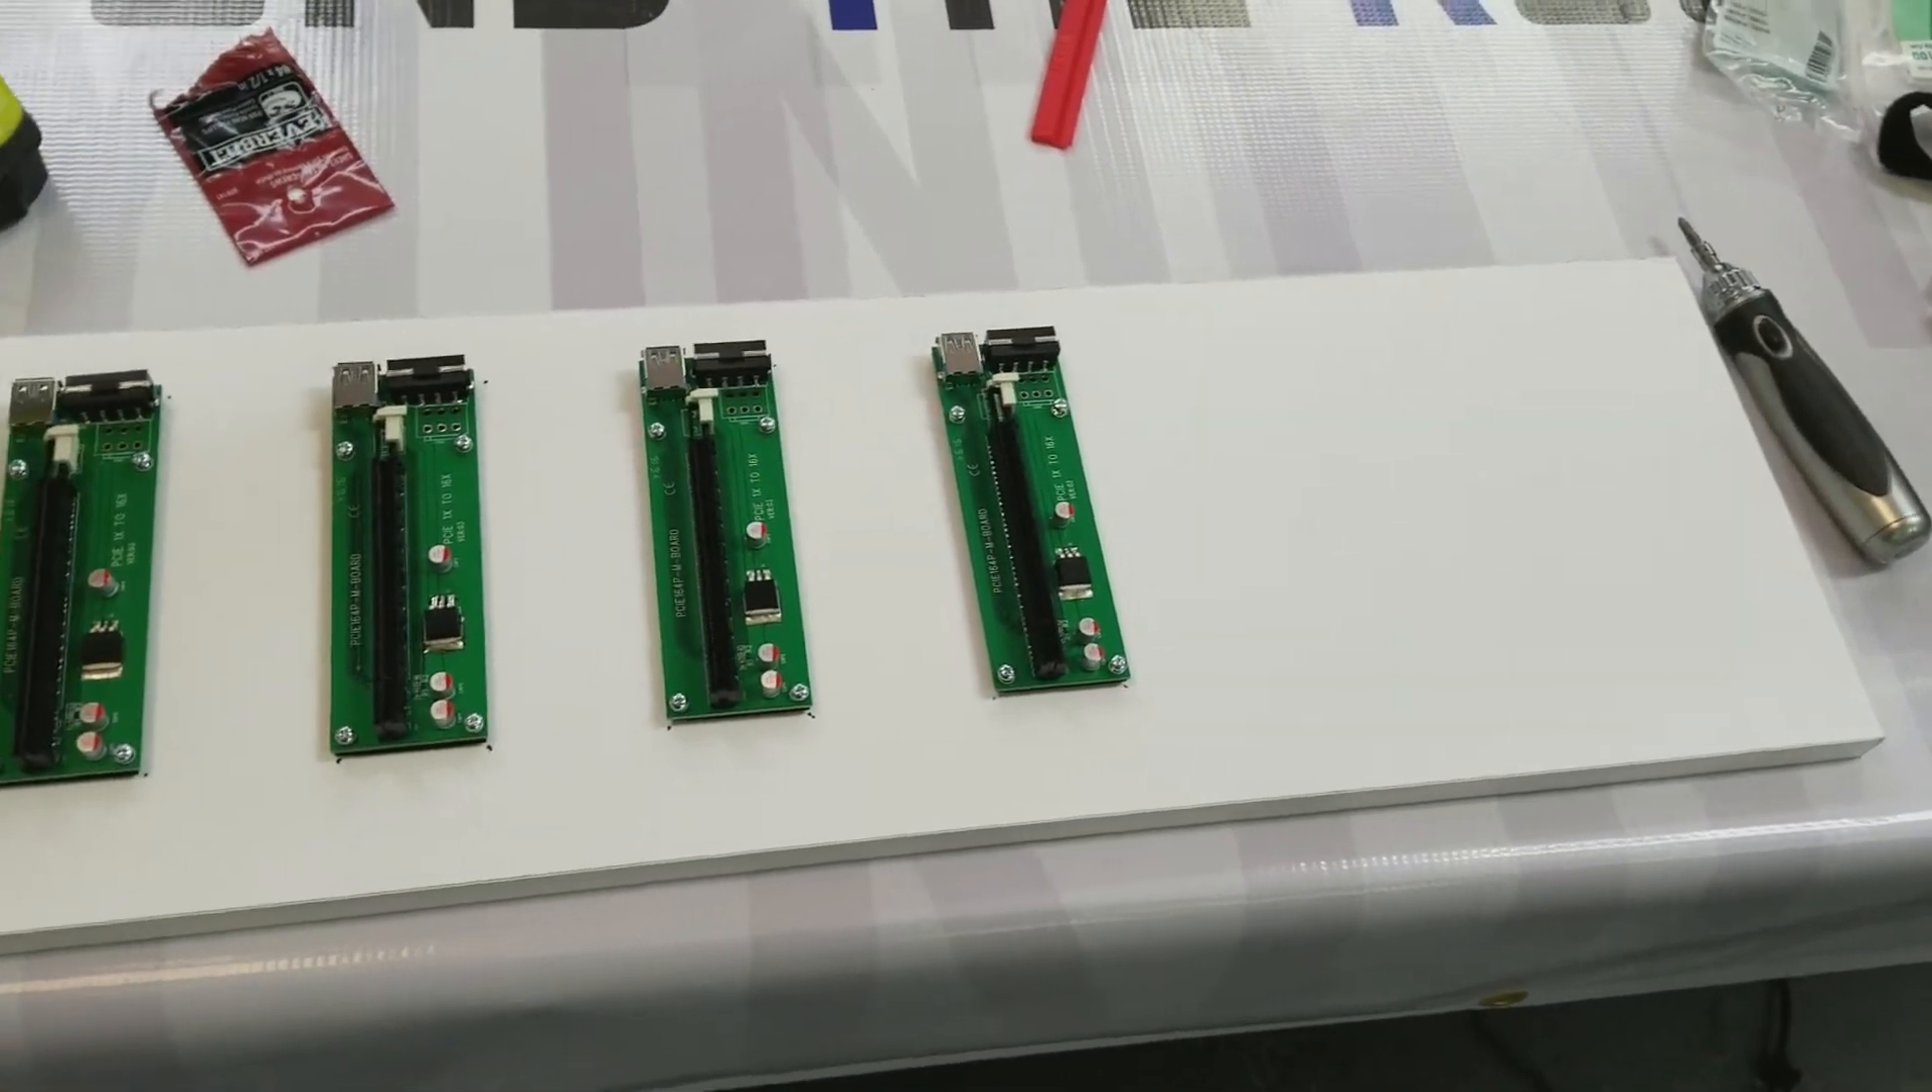Okay so here's our four PCIe risers mounted to our shelf.